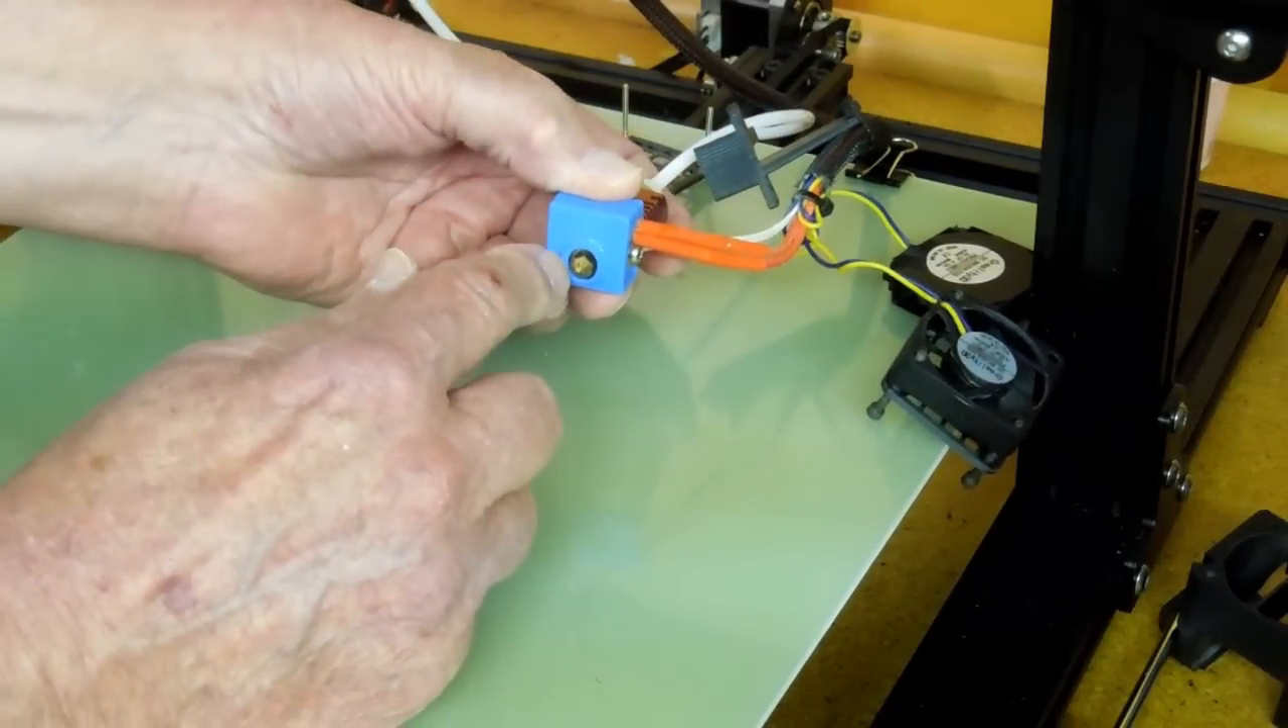I no longer have that piece of cotton type insulation on here. I'm using a silicone boot. It just snaps right on there.